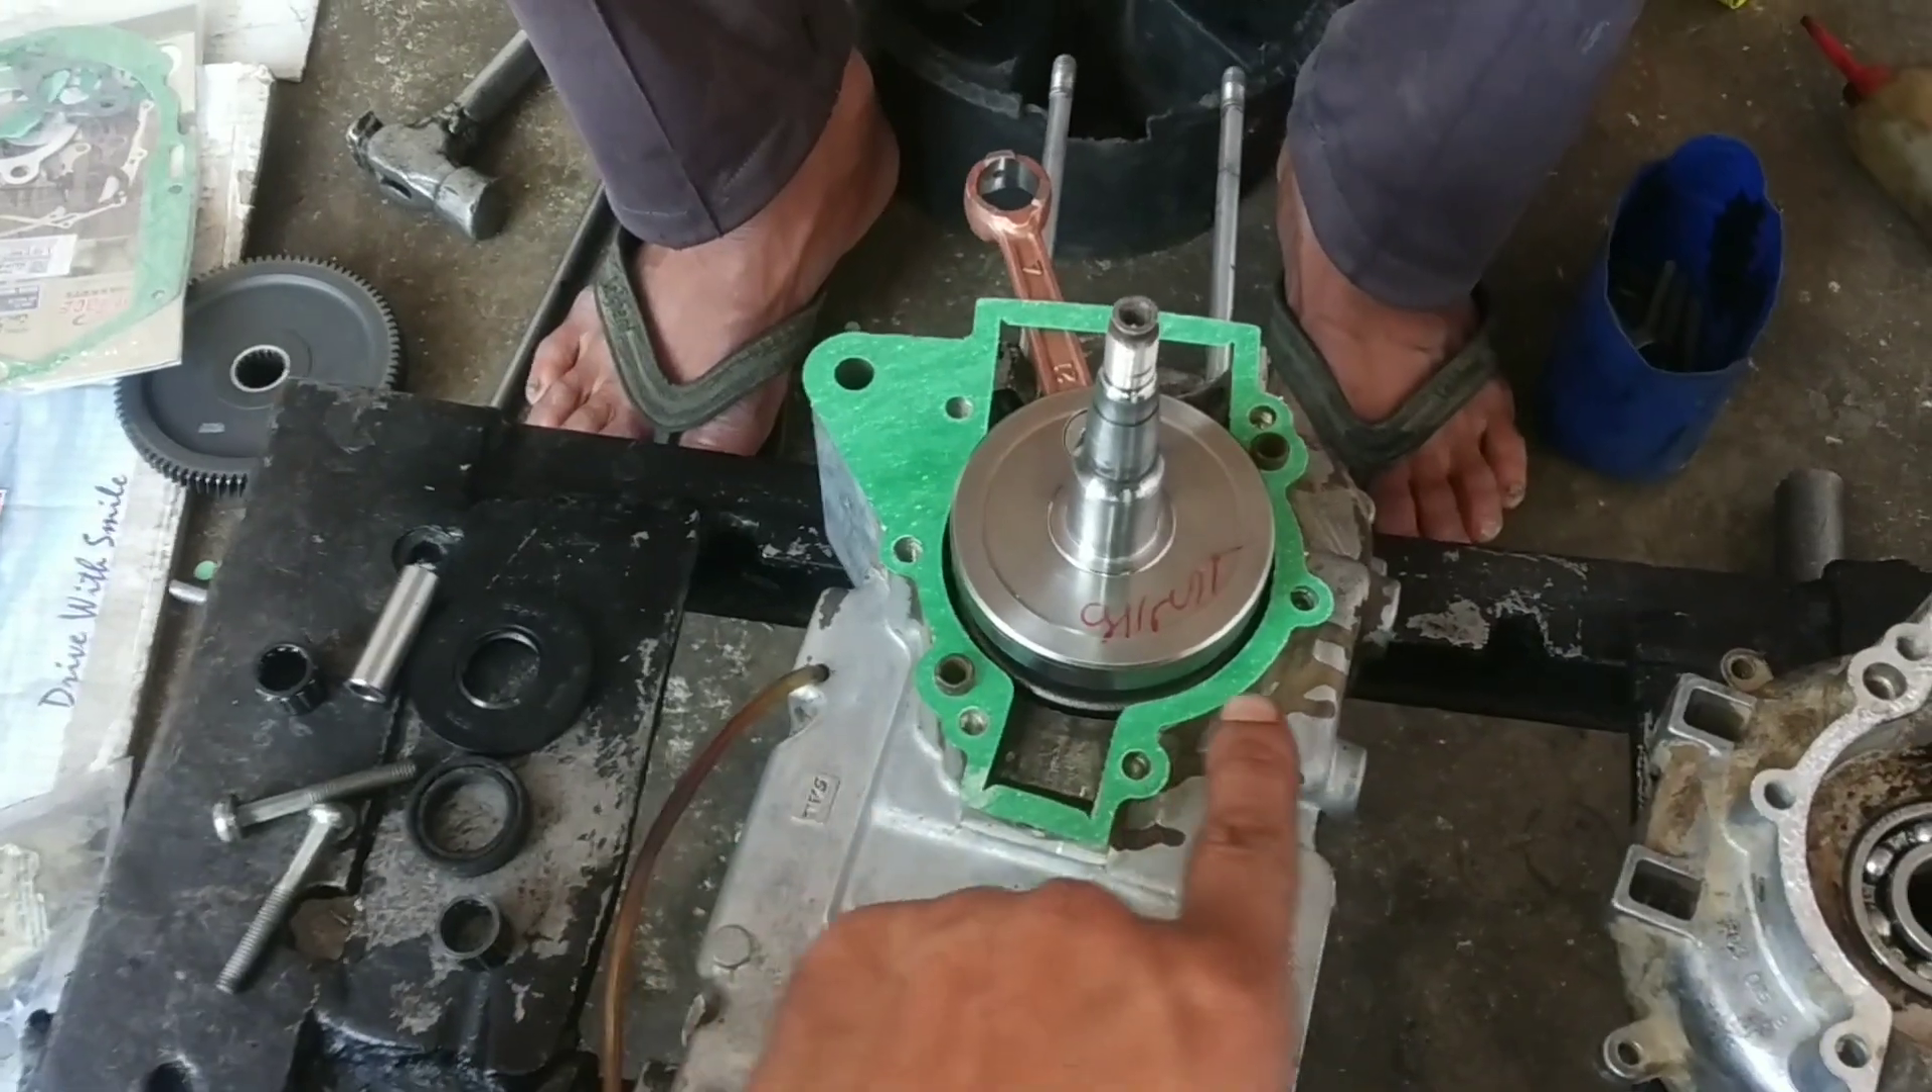जैसे कि दोस्त आप देख सकते हैं पैकिंग लग चुकी है।